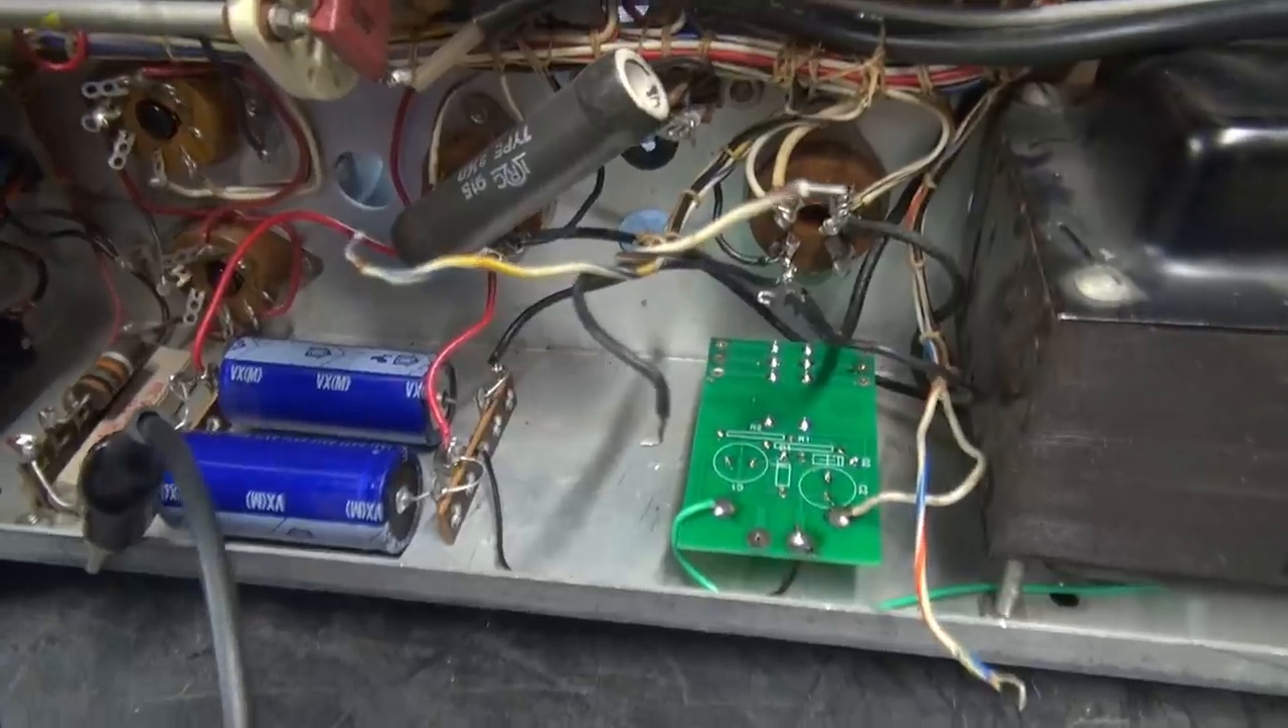Well there's our high voltage caps securely mounted on terminal boards.